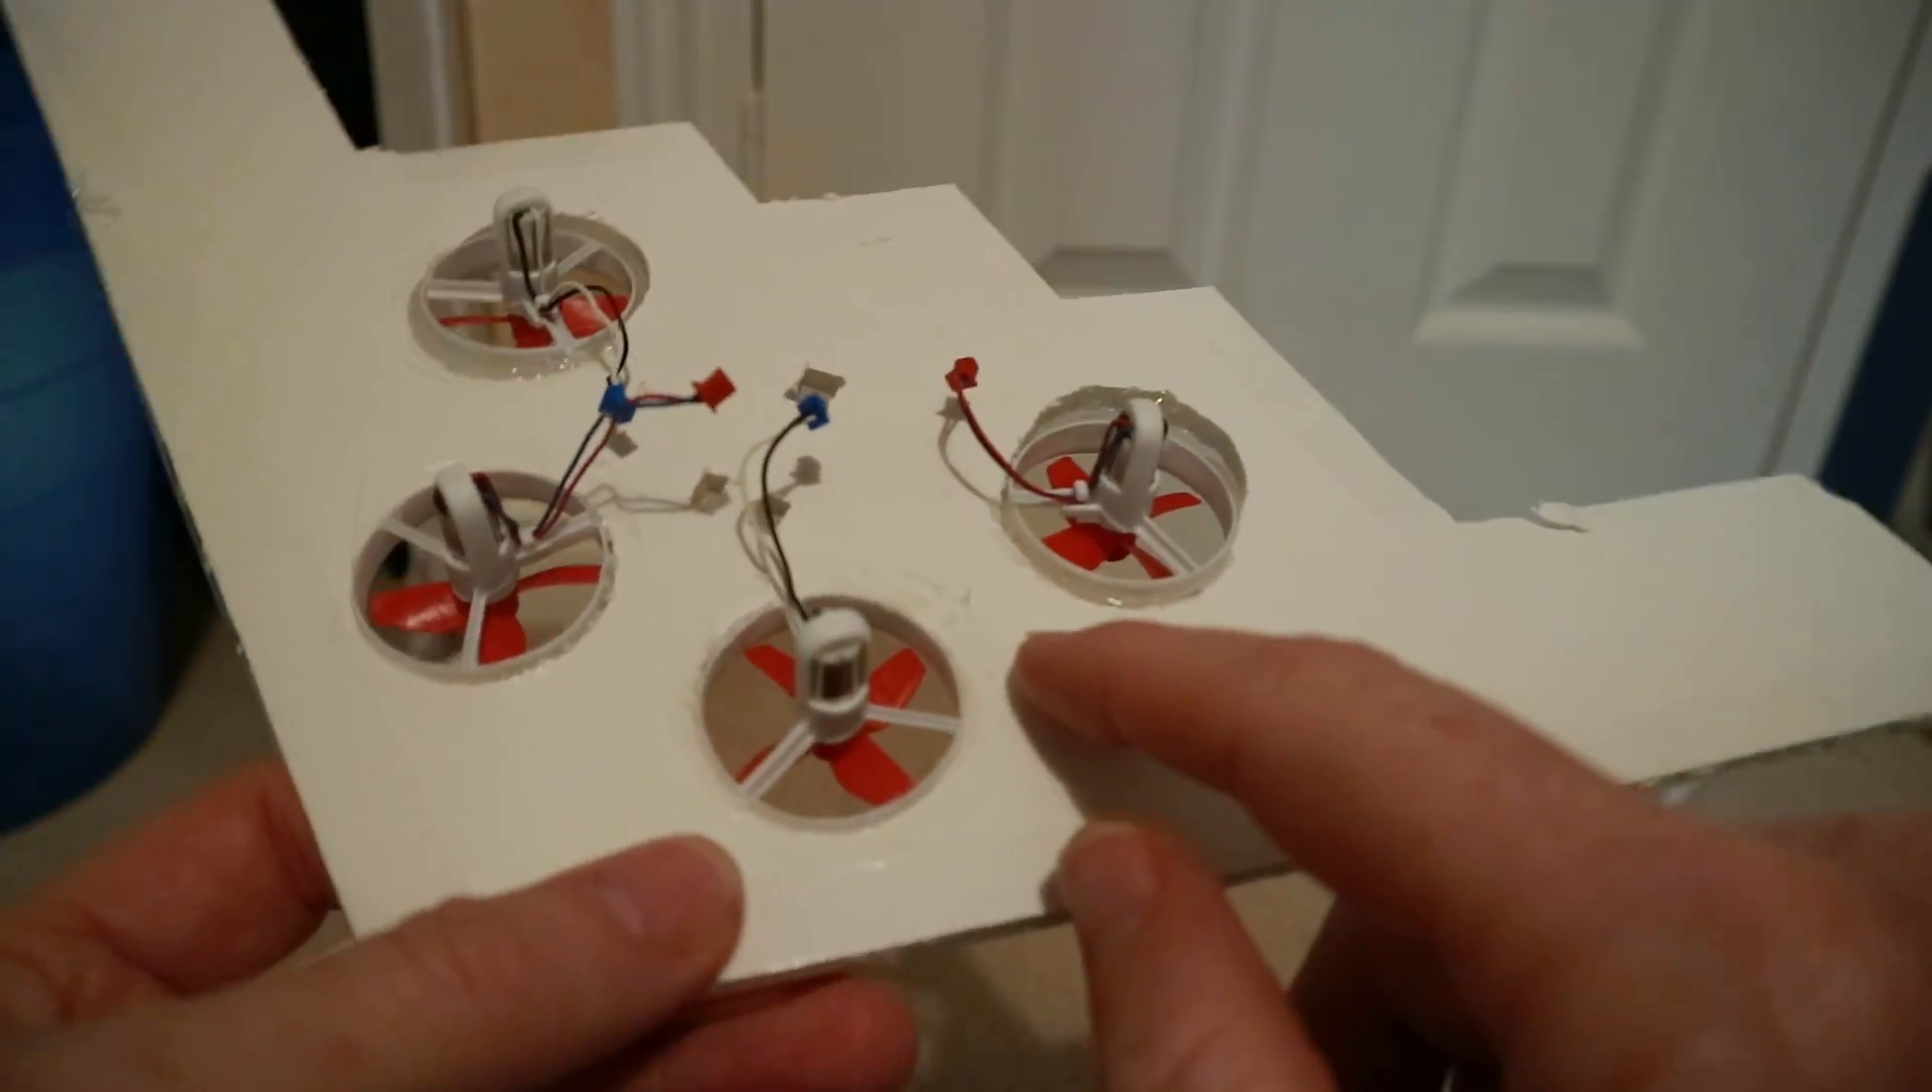There is my motors in place and I've just put some glue on the inside of these ones.